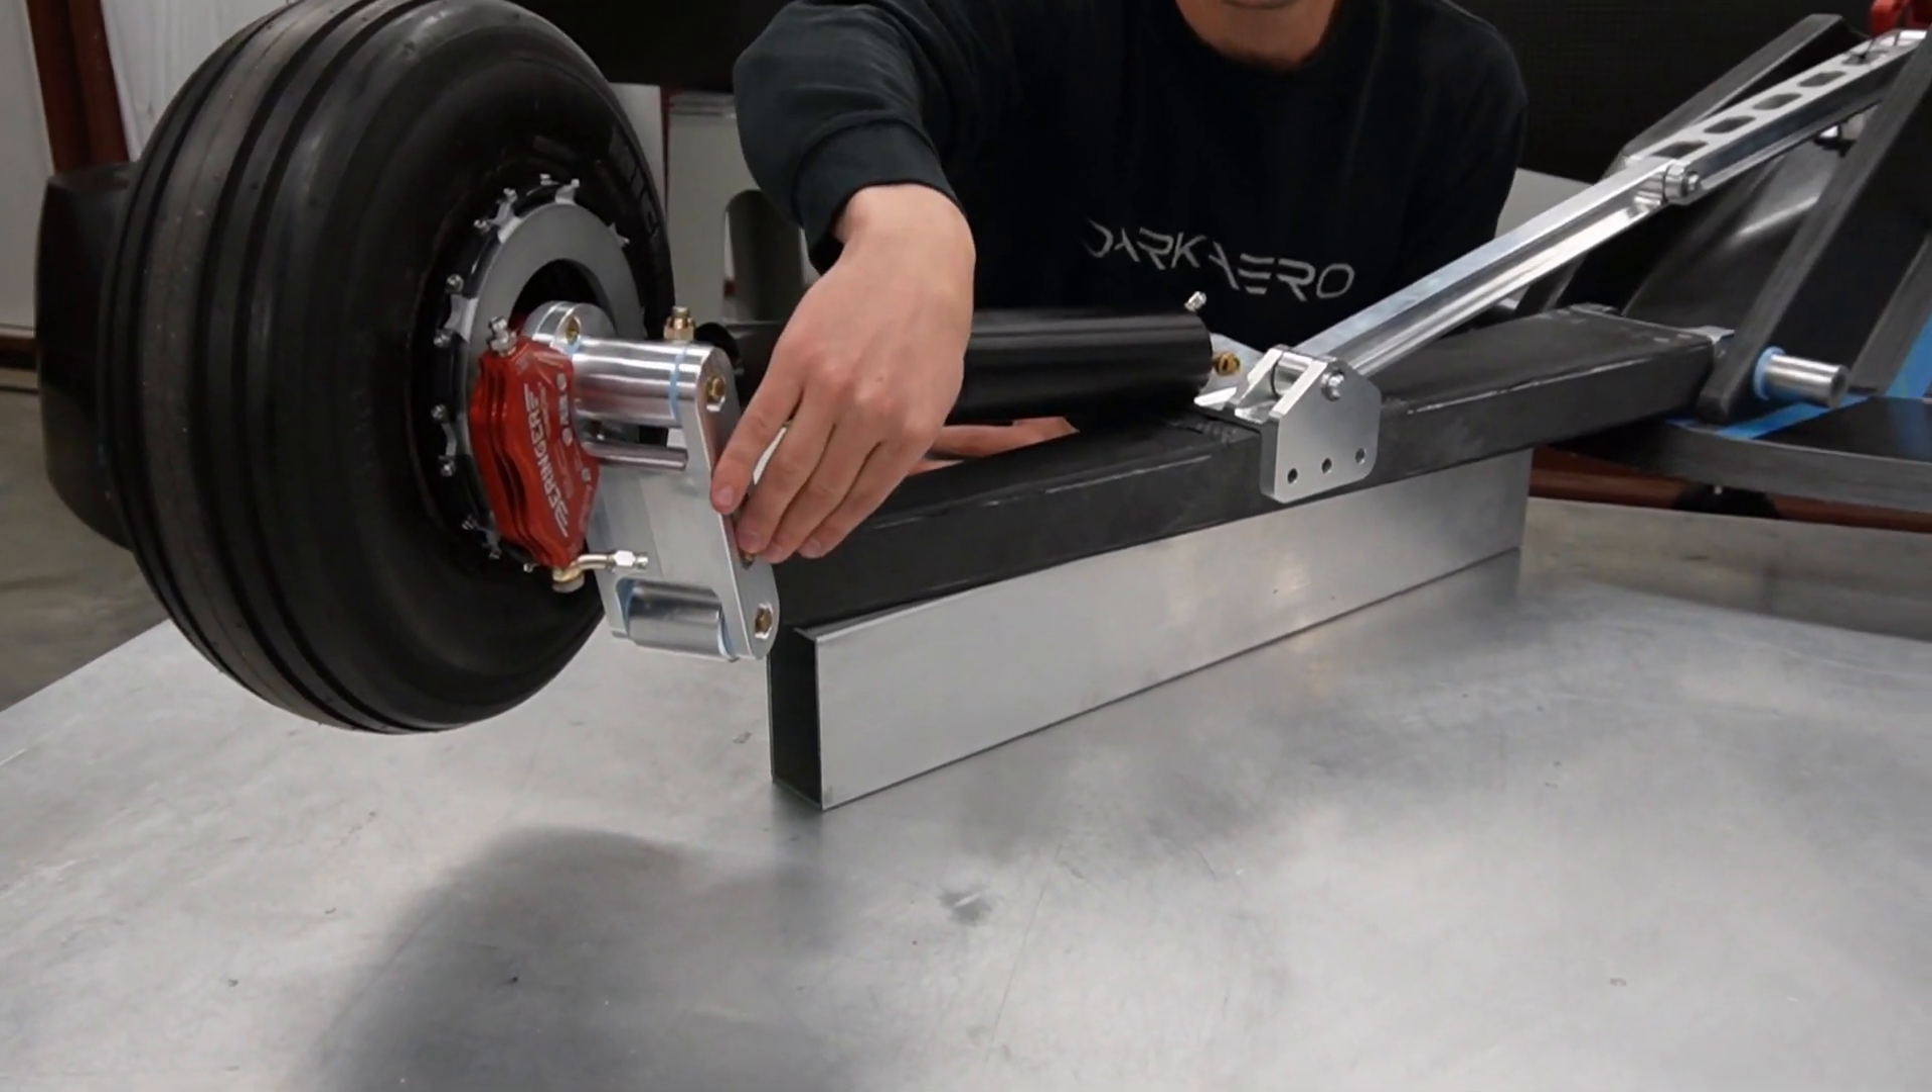We've got the wheel and brake here, which is attached to the trailing link.